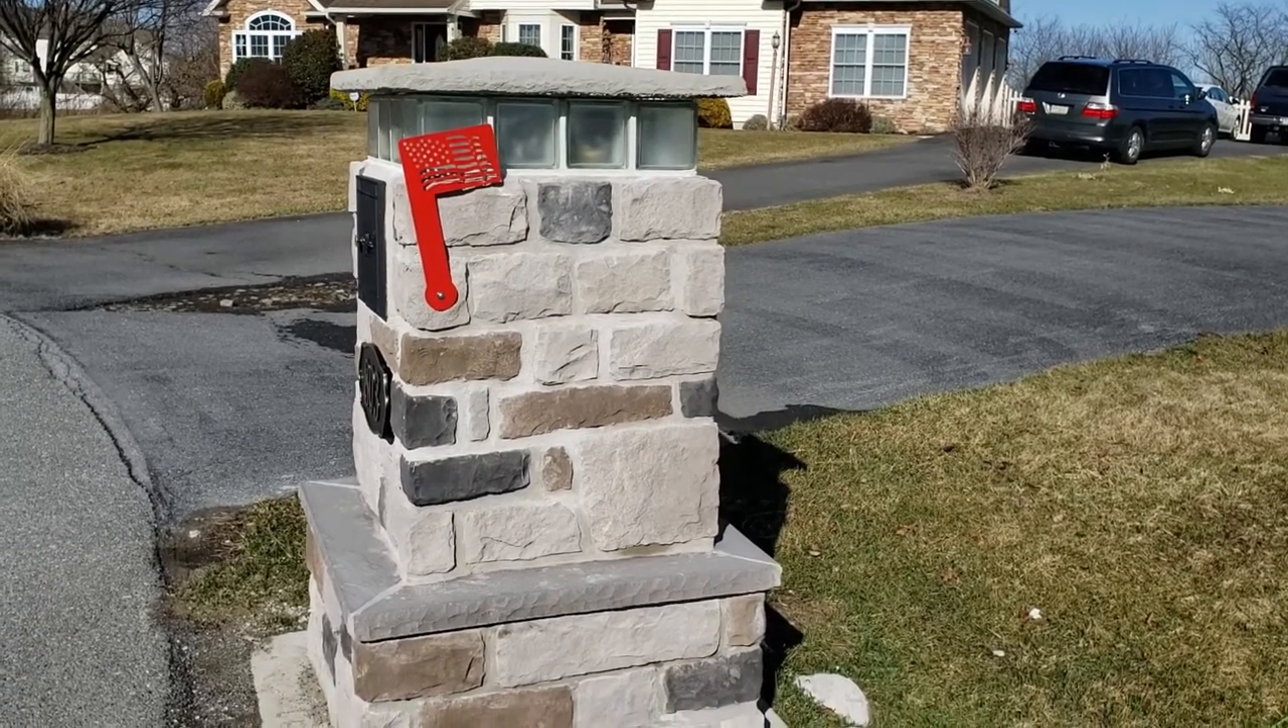The flag's installed and we're sending out some mail here today.